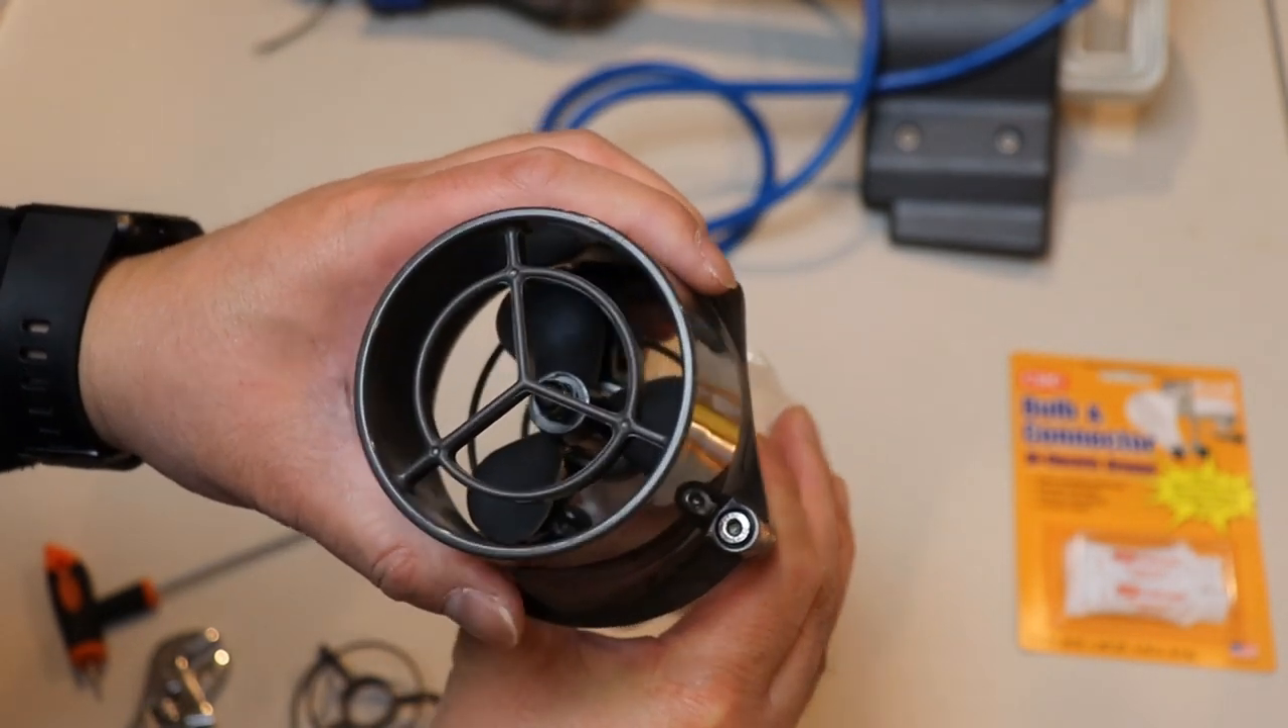Now the nozzle is on.